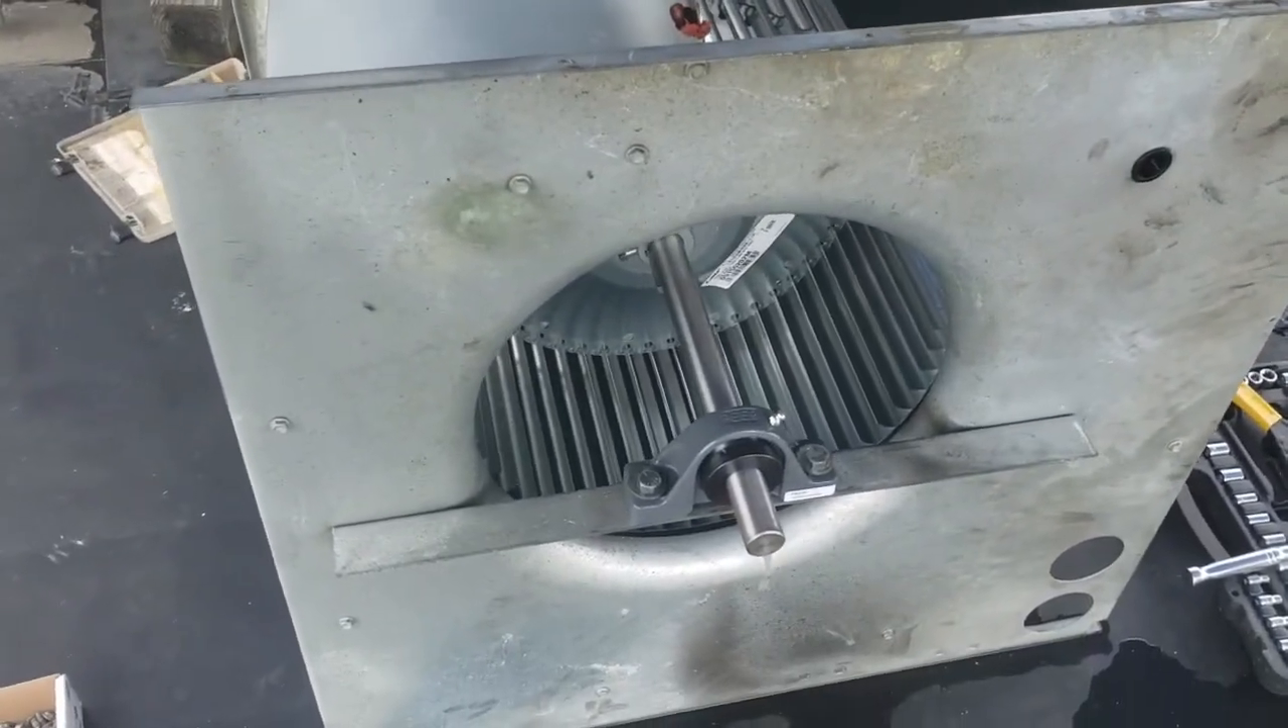Okay, so we have our new shaft, new wheel, and new bearings, and she's all together.